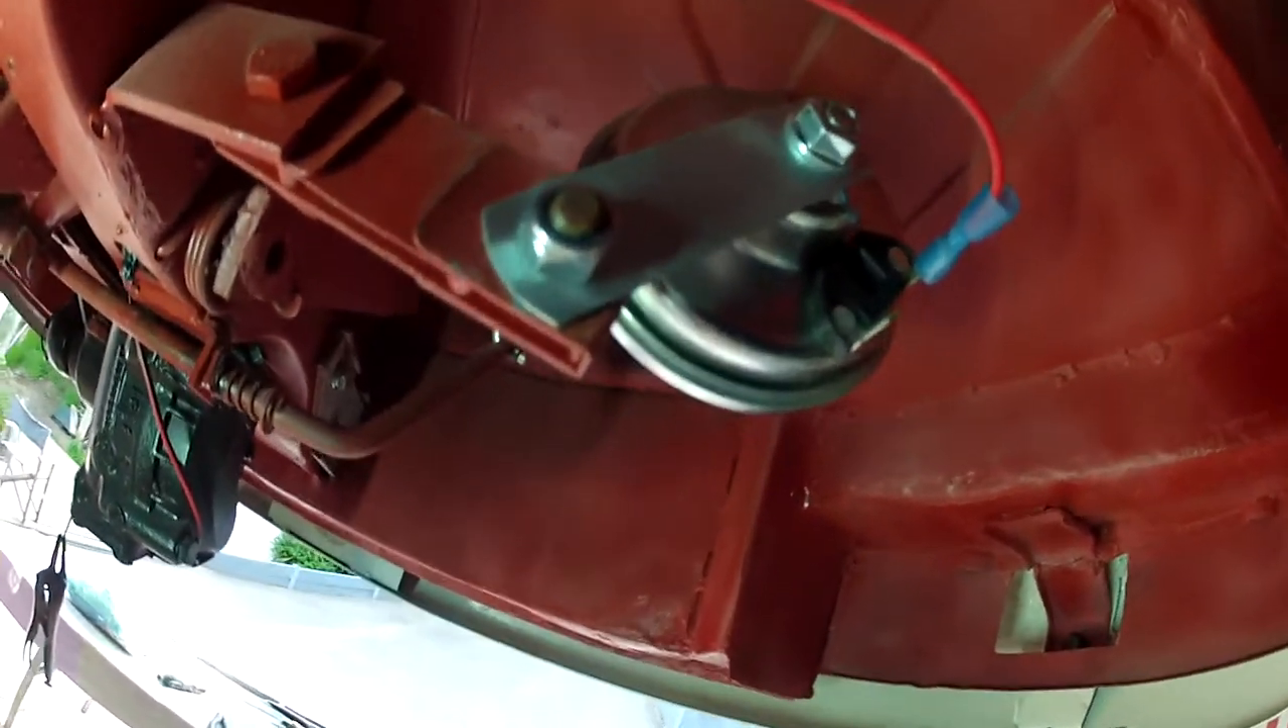I've got one more wire to come off the horn.